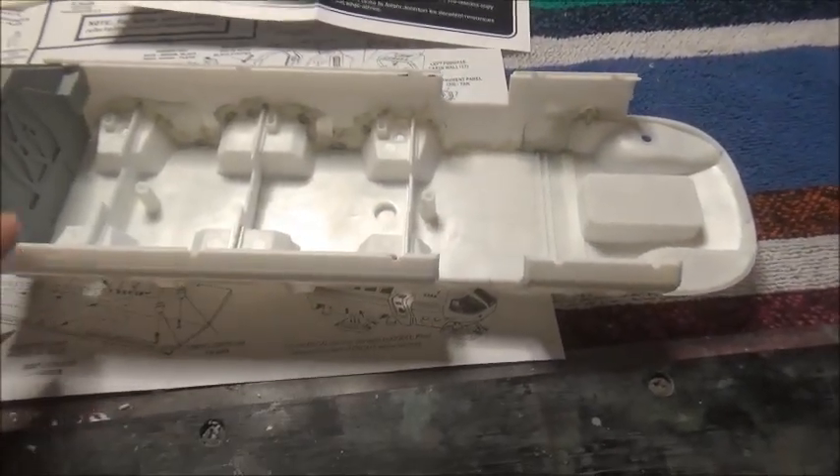Okay, now what I've done here is I've just glued in the side walls here.